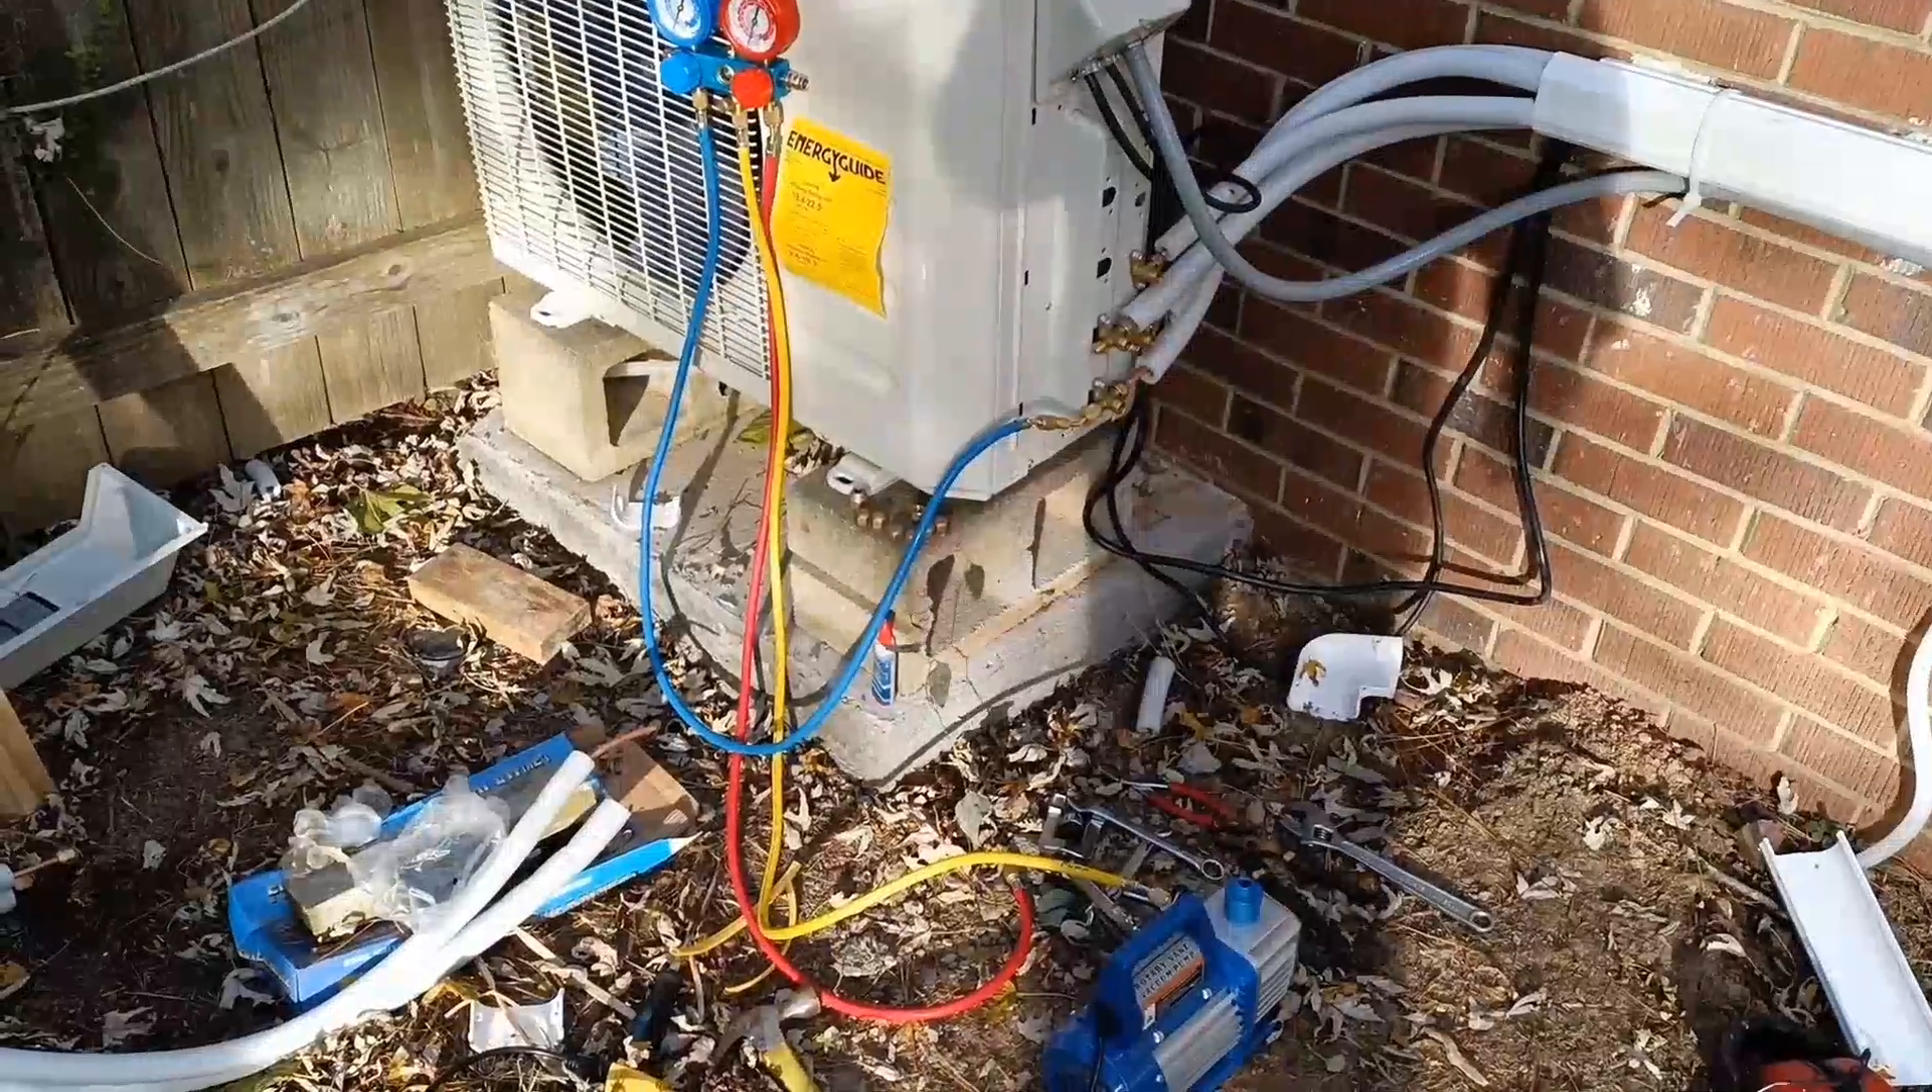And I have hooked up the hoses to the pump as well as the gauge.